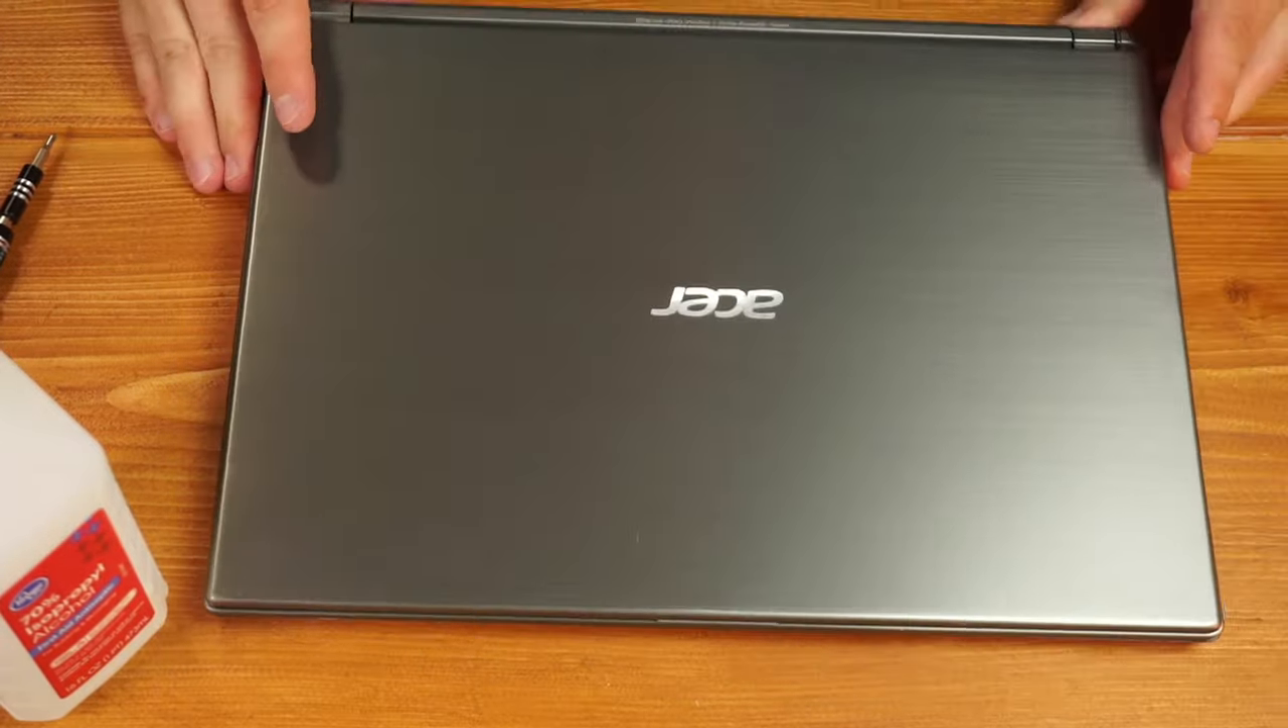I tried peeling the sticker, the Acer logo off there. Didn't work.